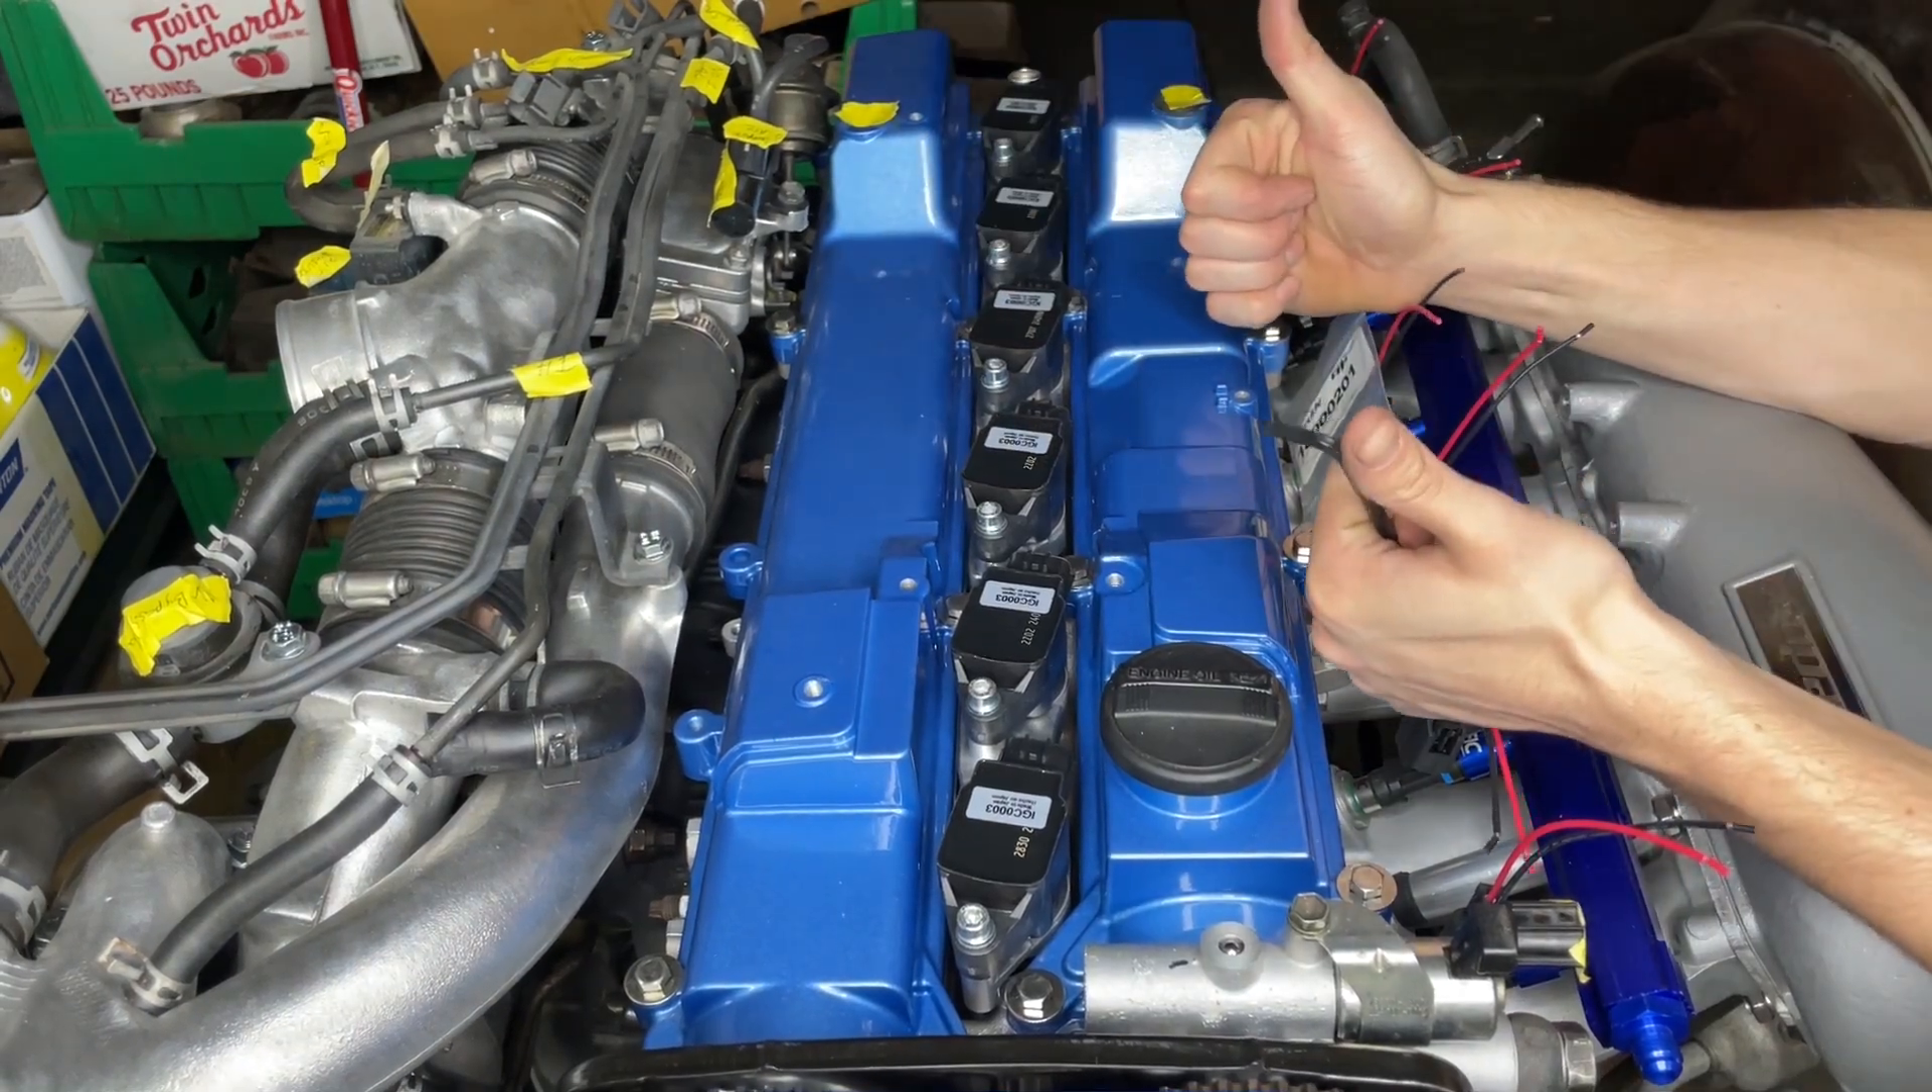All the coil packs are on.